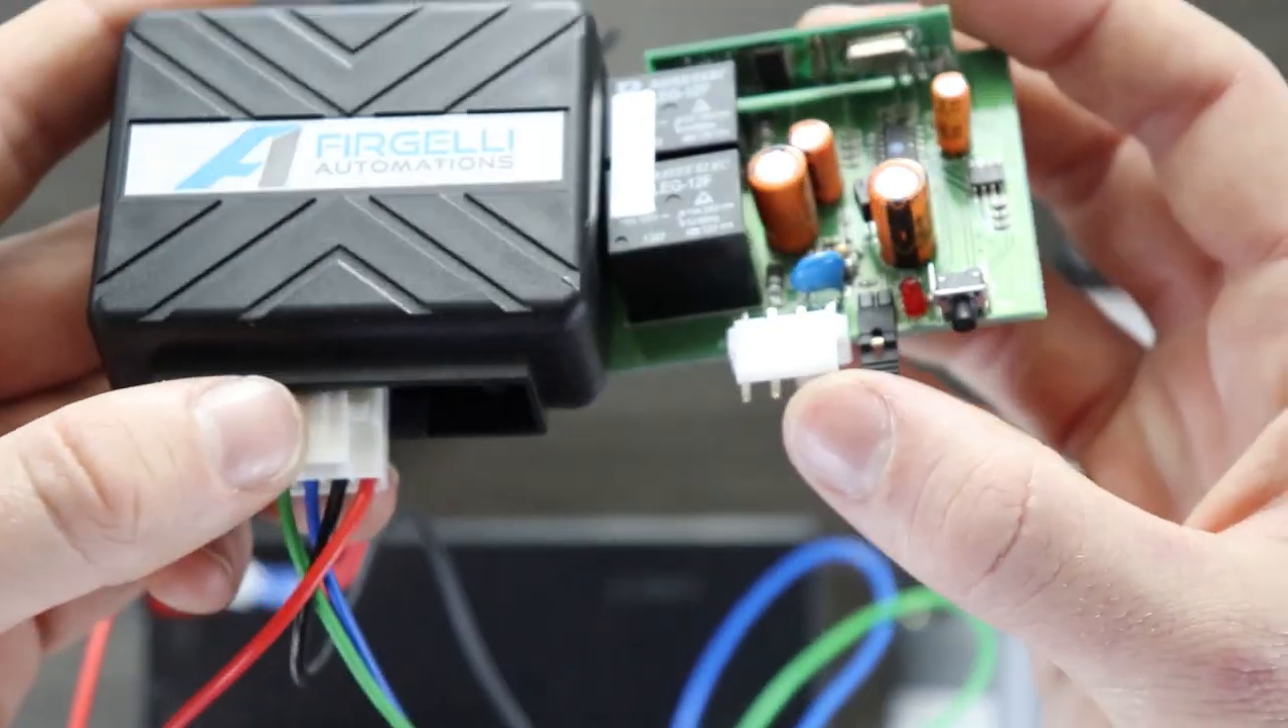It's hard to see what to do in the next step with all this black plastic casing, so I removed the case from this control board so that you can see easier.